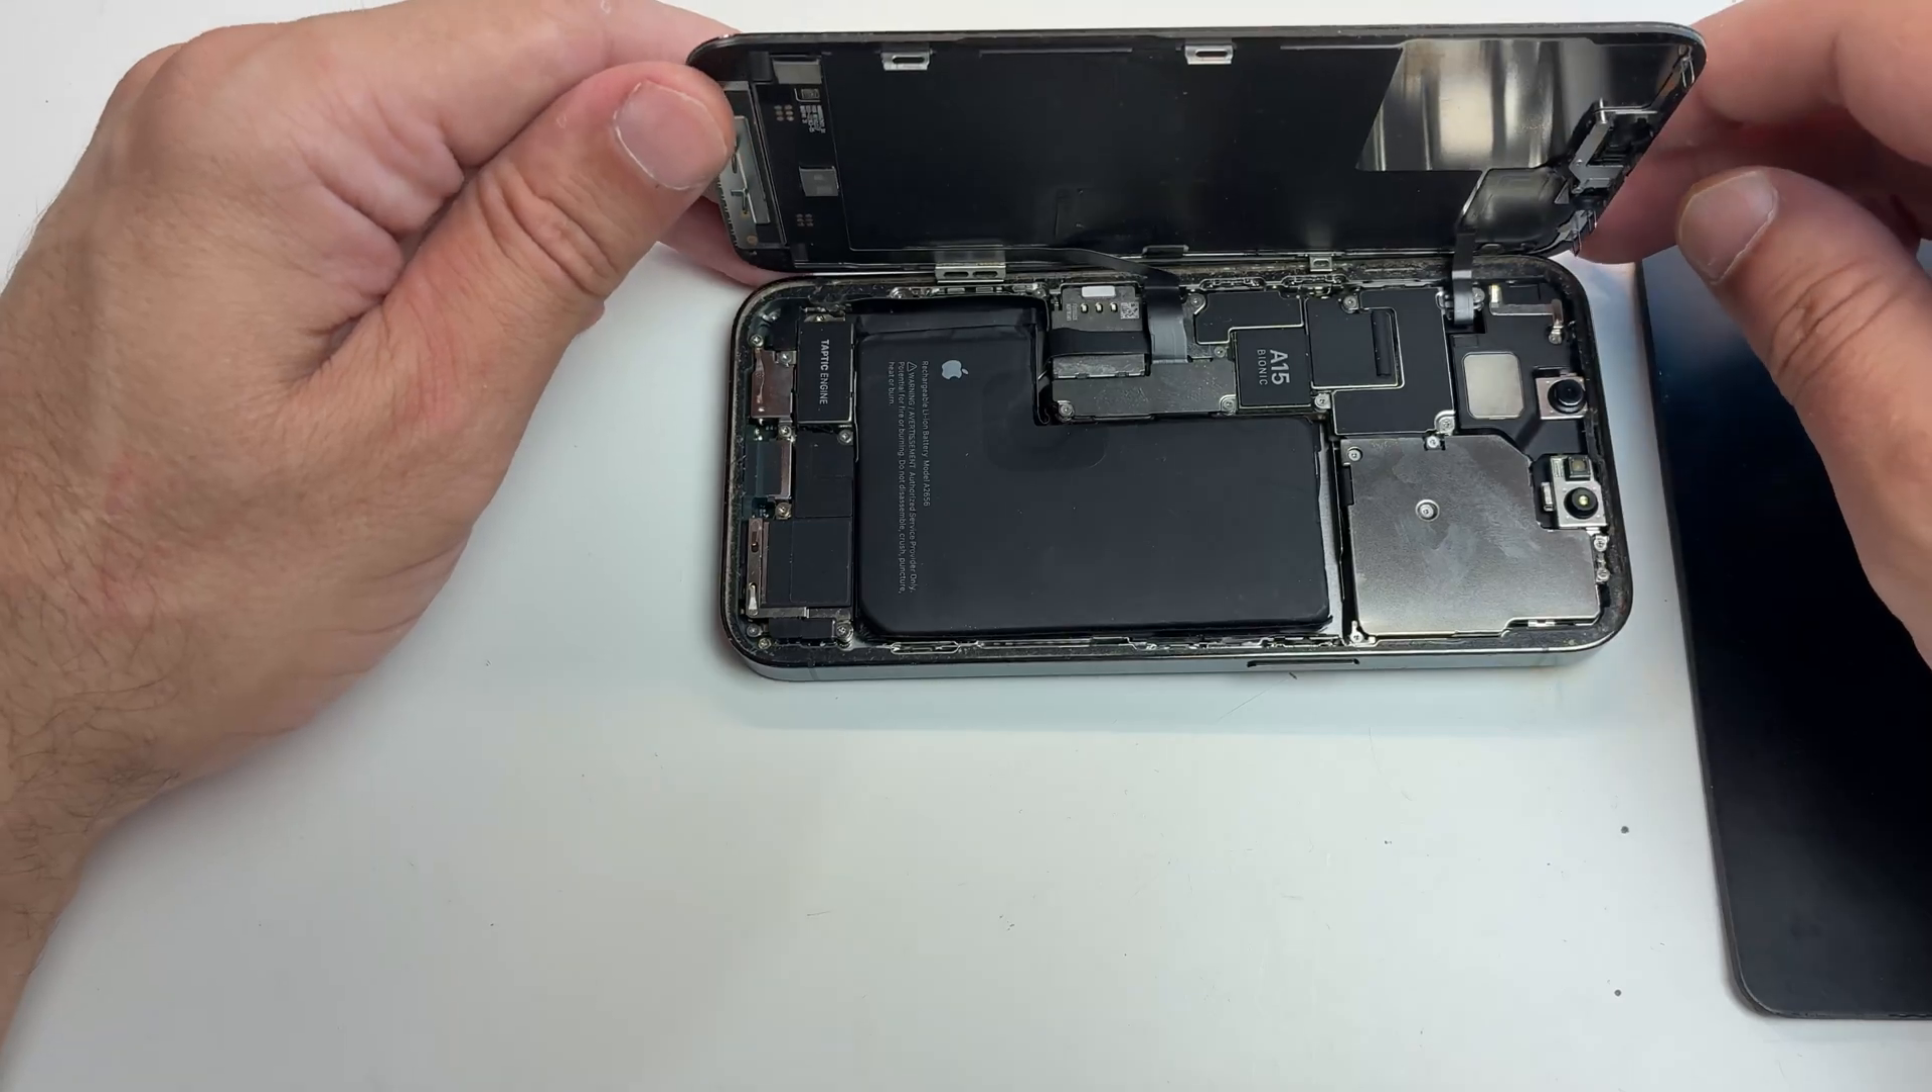The screen is already opened and you have access to the battery.